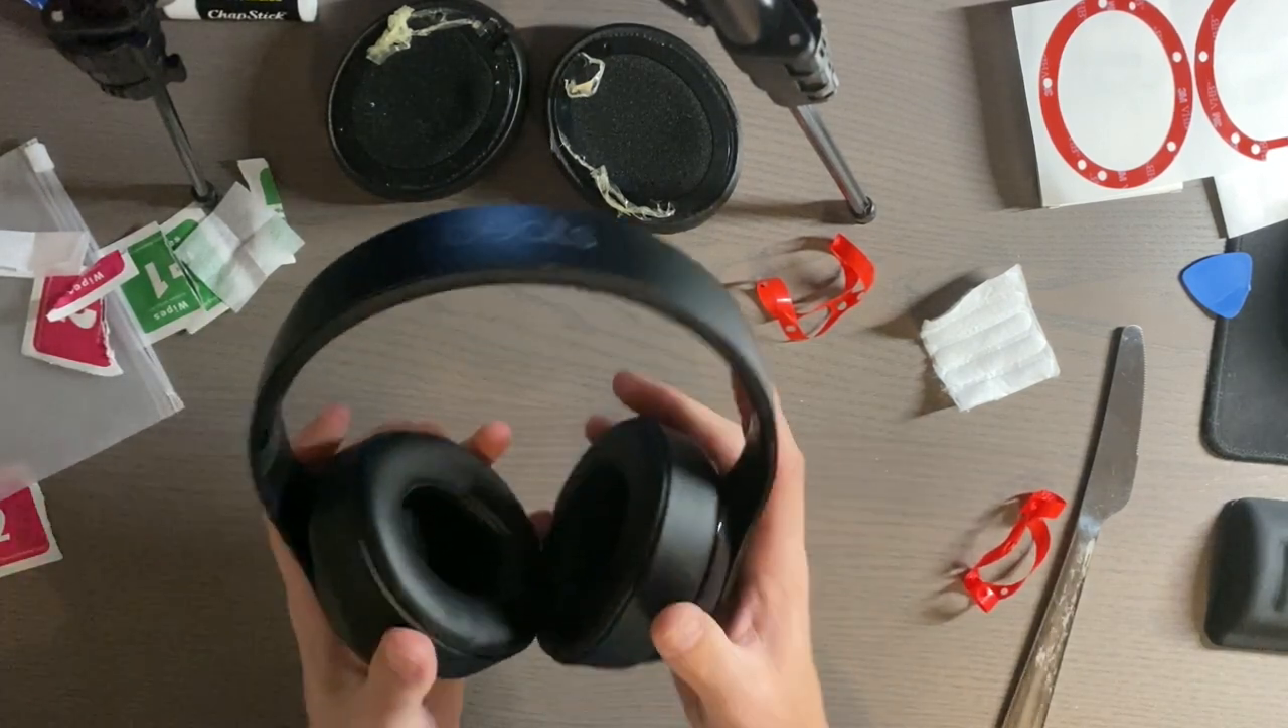So we have now new ear pads and i can tell you right now it looks like way better than it did before.